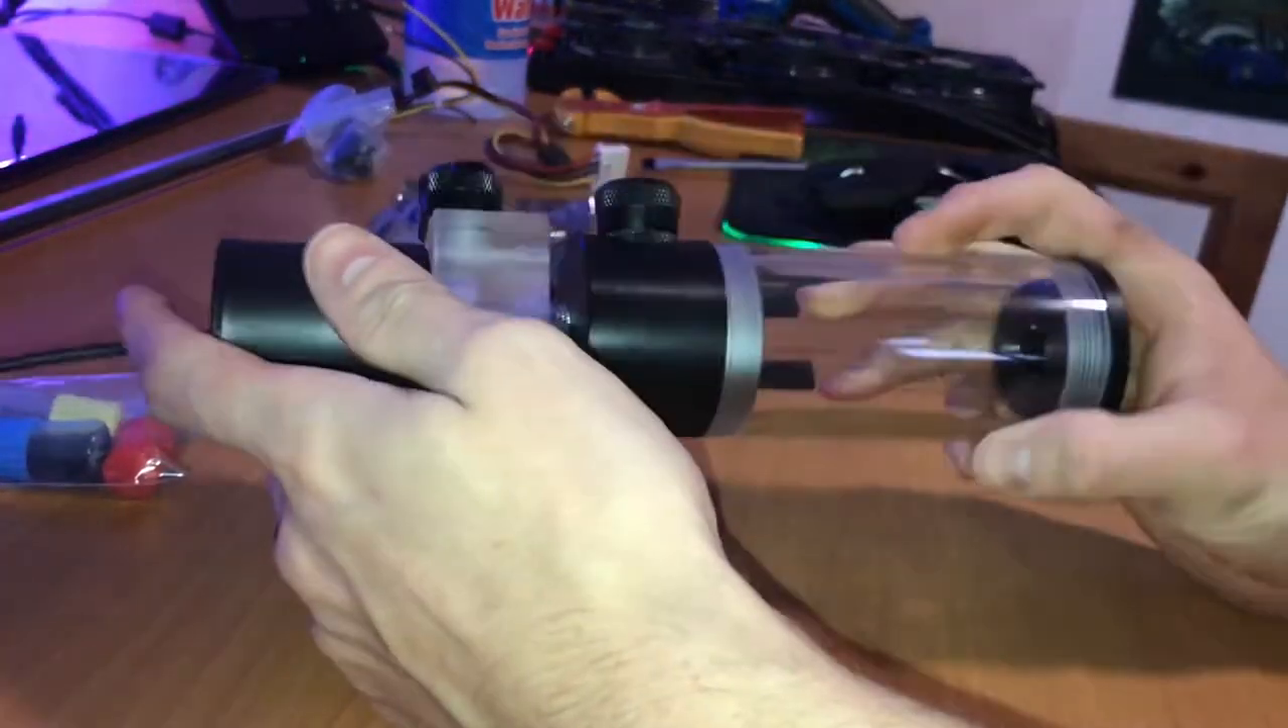All right, so the pump and the Reservoir are attached.